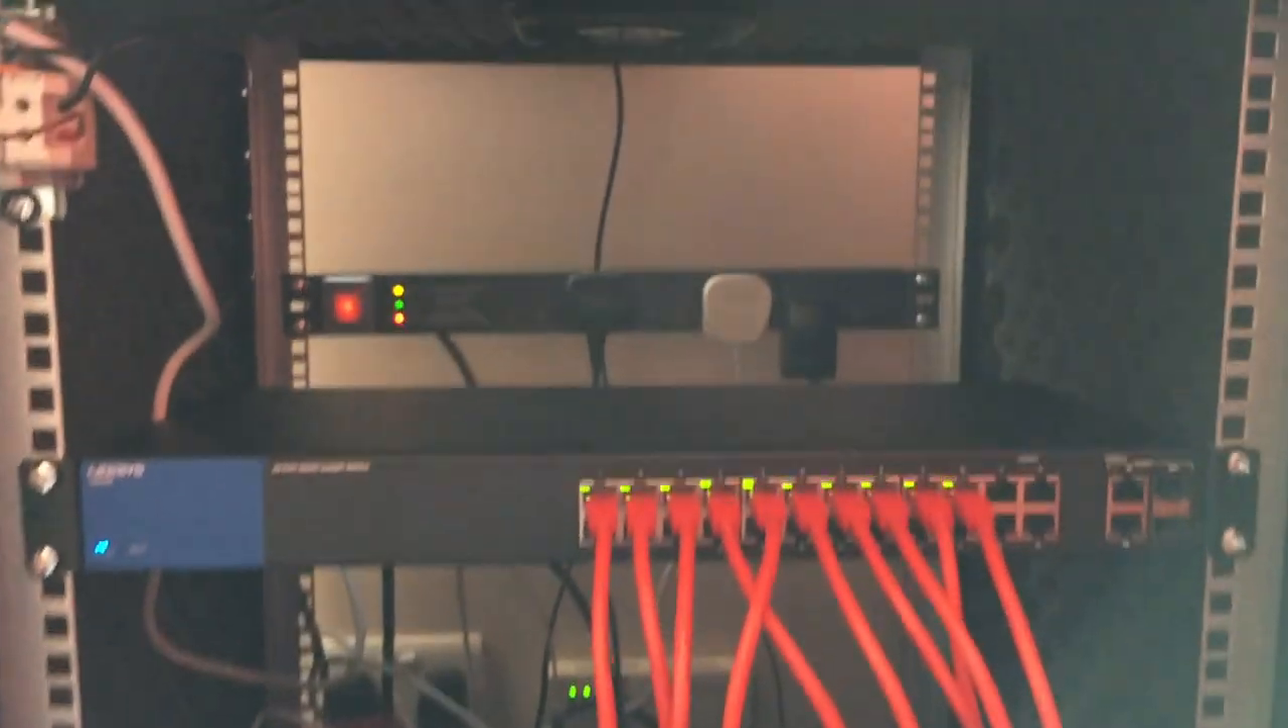The thing that was a bit of a dilemma for me was the fact that, as you can see, I still have no back on this cabinet.